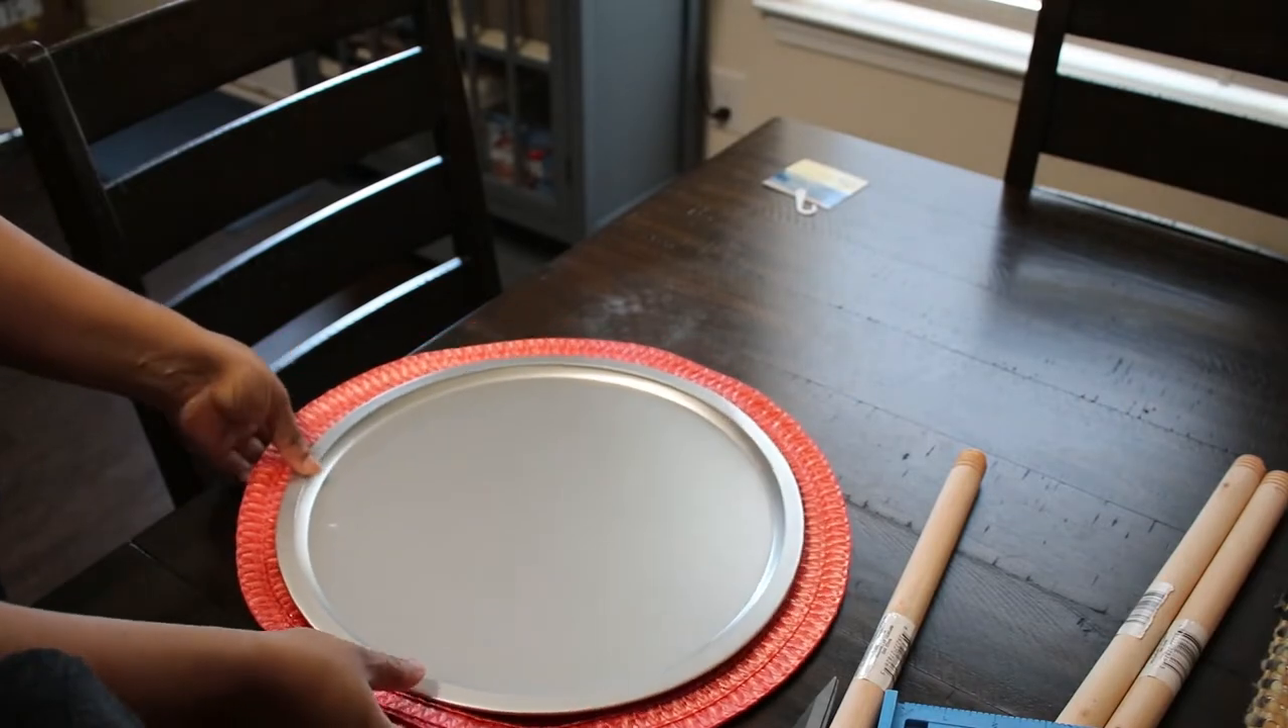I wanted to attach the placemat to the inside of the pizza pan but as you can see it's a little bit larger.